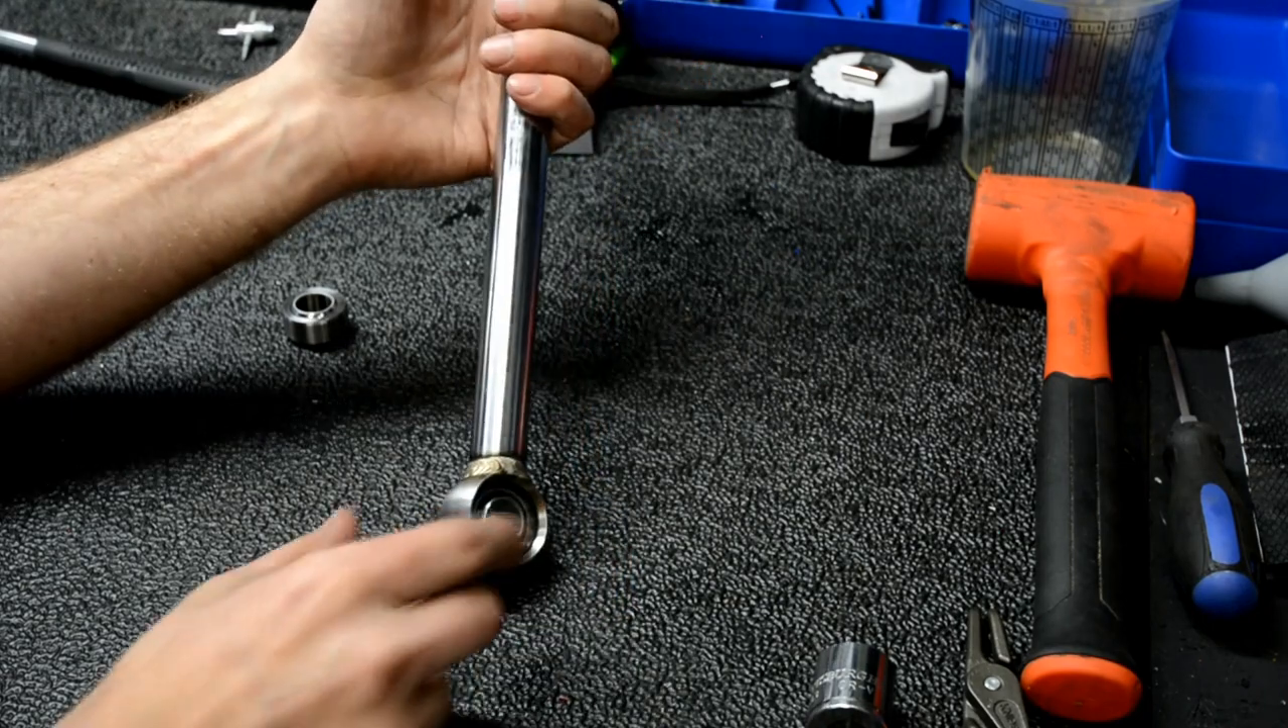Now we have a new bearing installed in the bottom of our shaft.